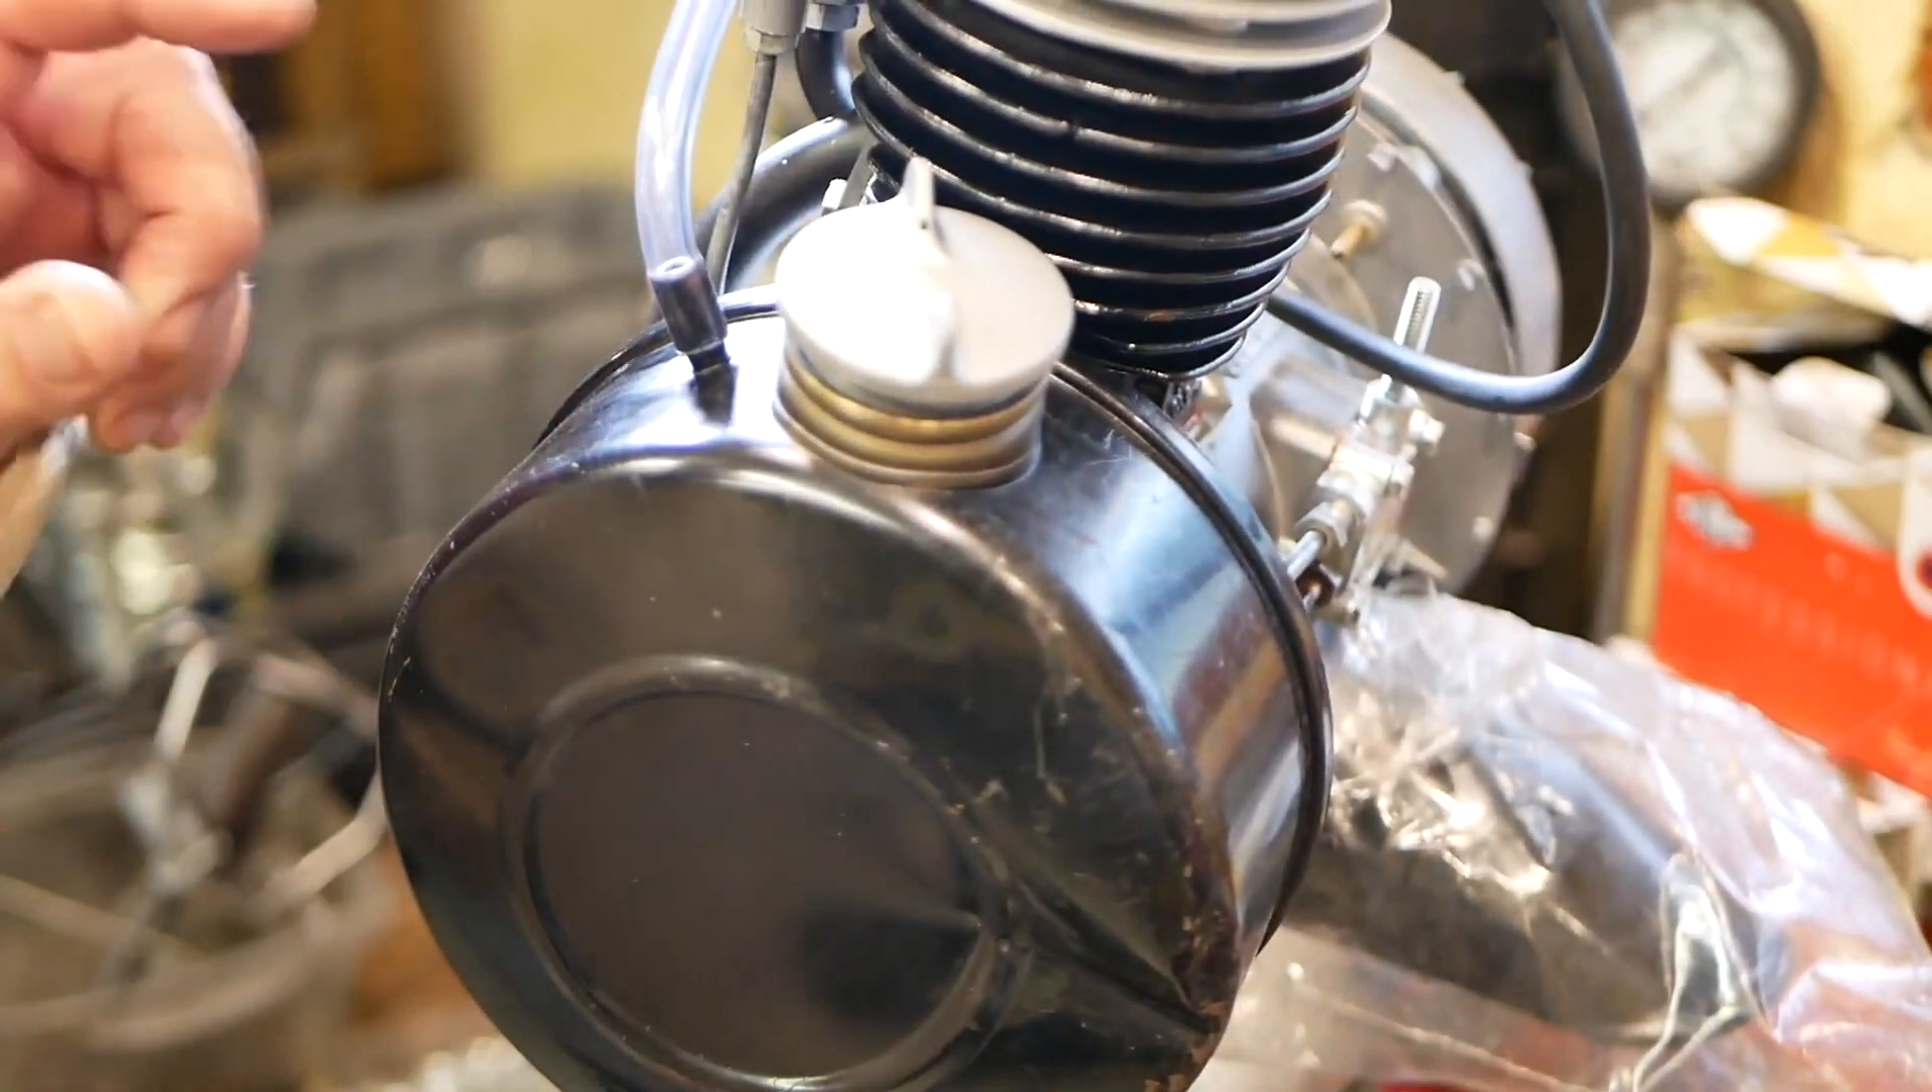Voilà, alors j'ai installé le réservoir.